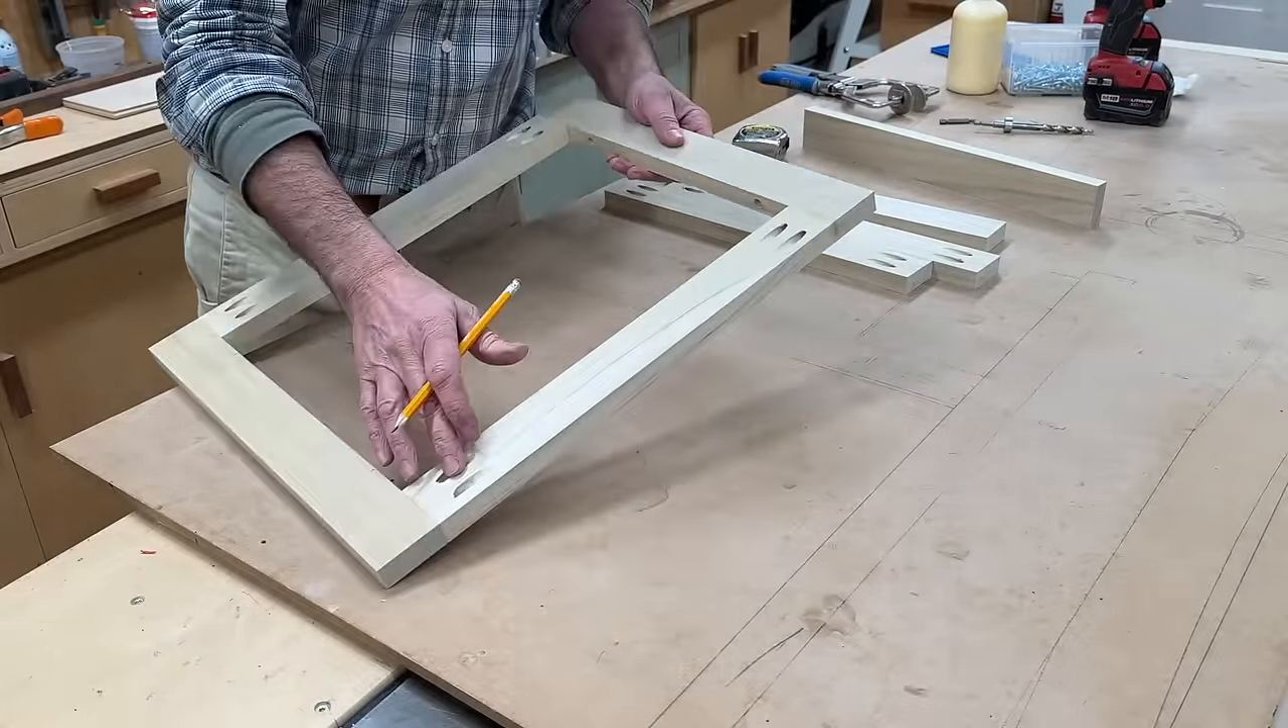Here's one of the frames that I've already assembled using the pocket hole screws.